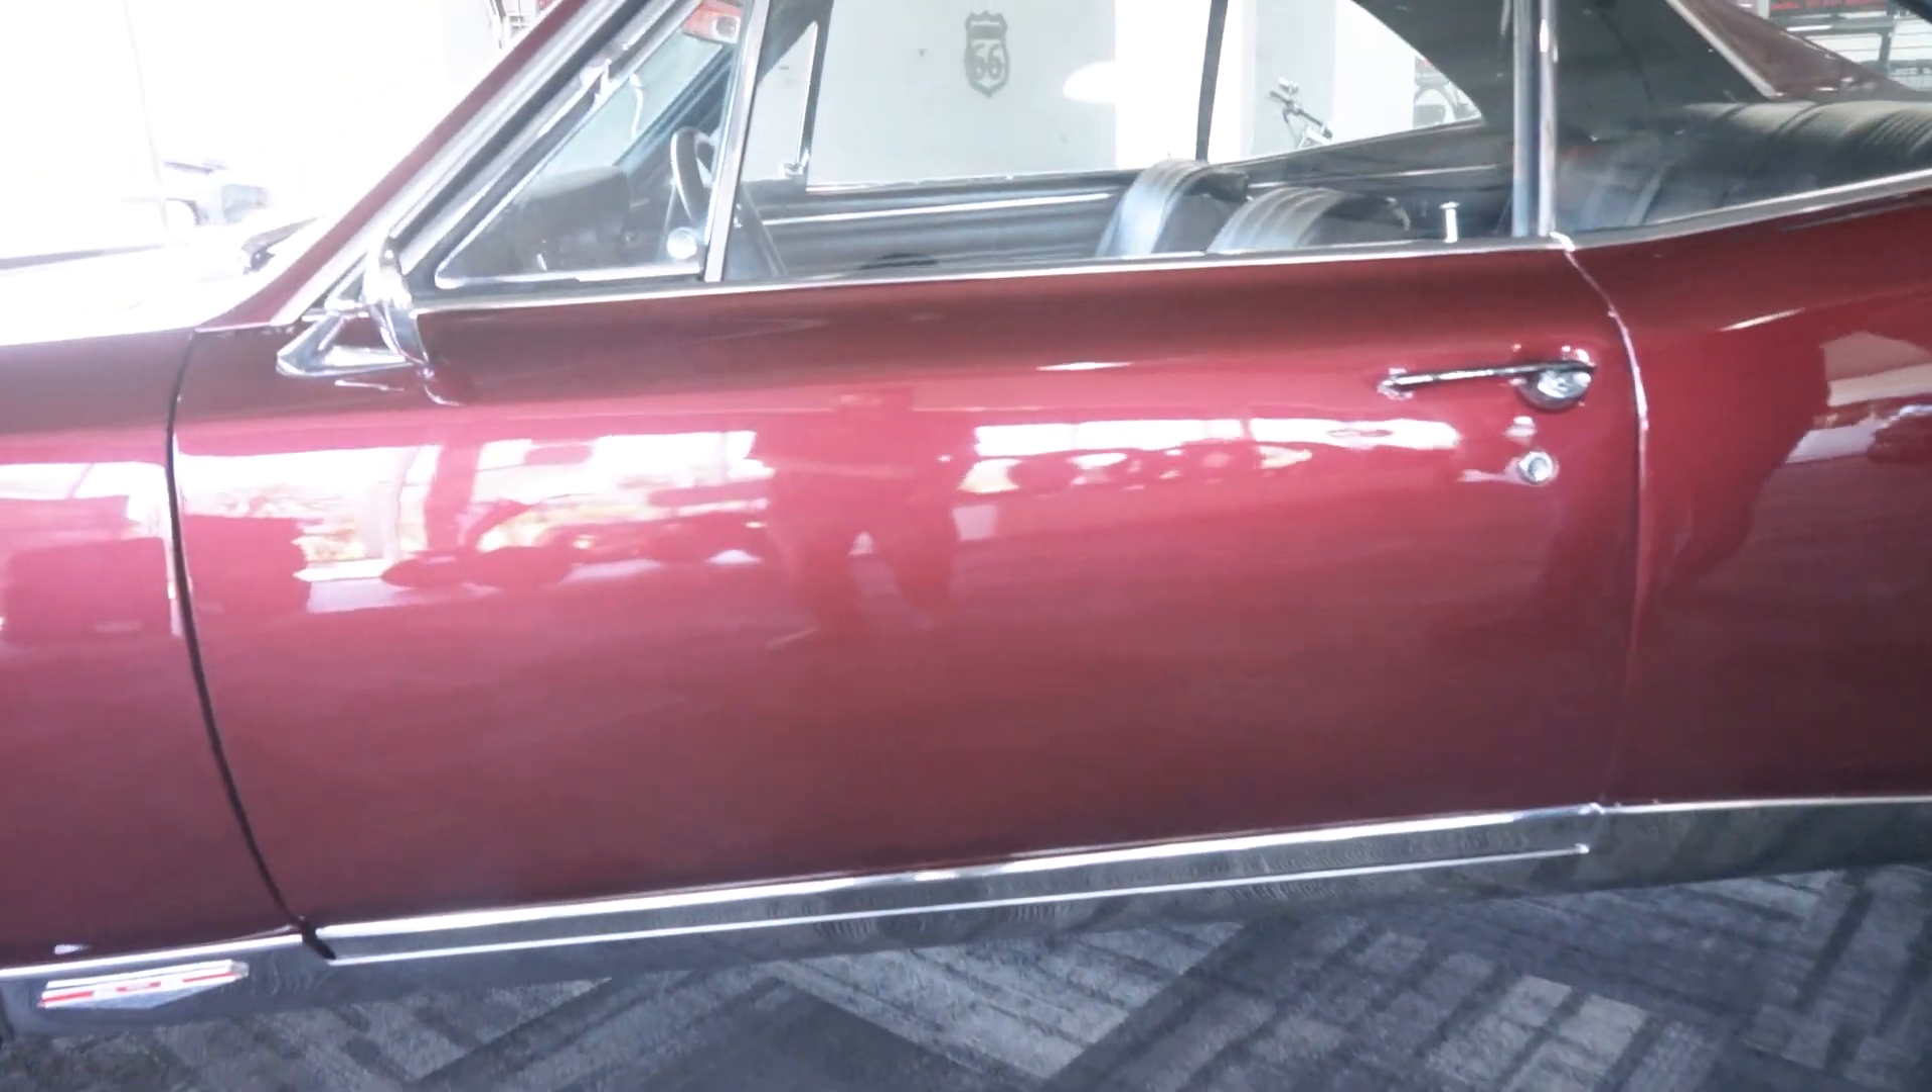You can see that the door lines up nicely to the rear quarter and to the front fender.